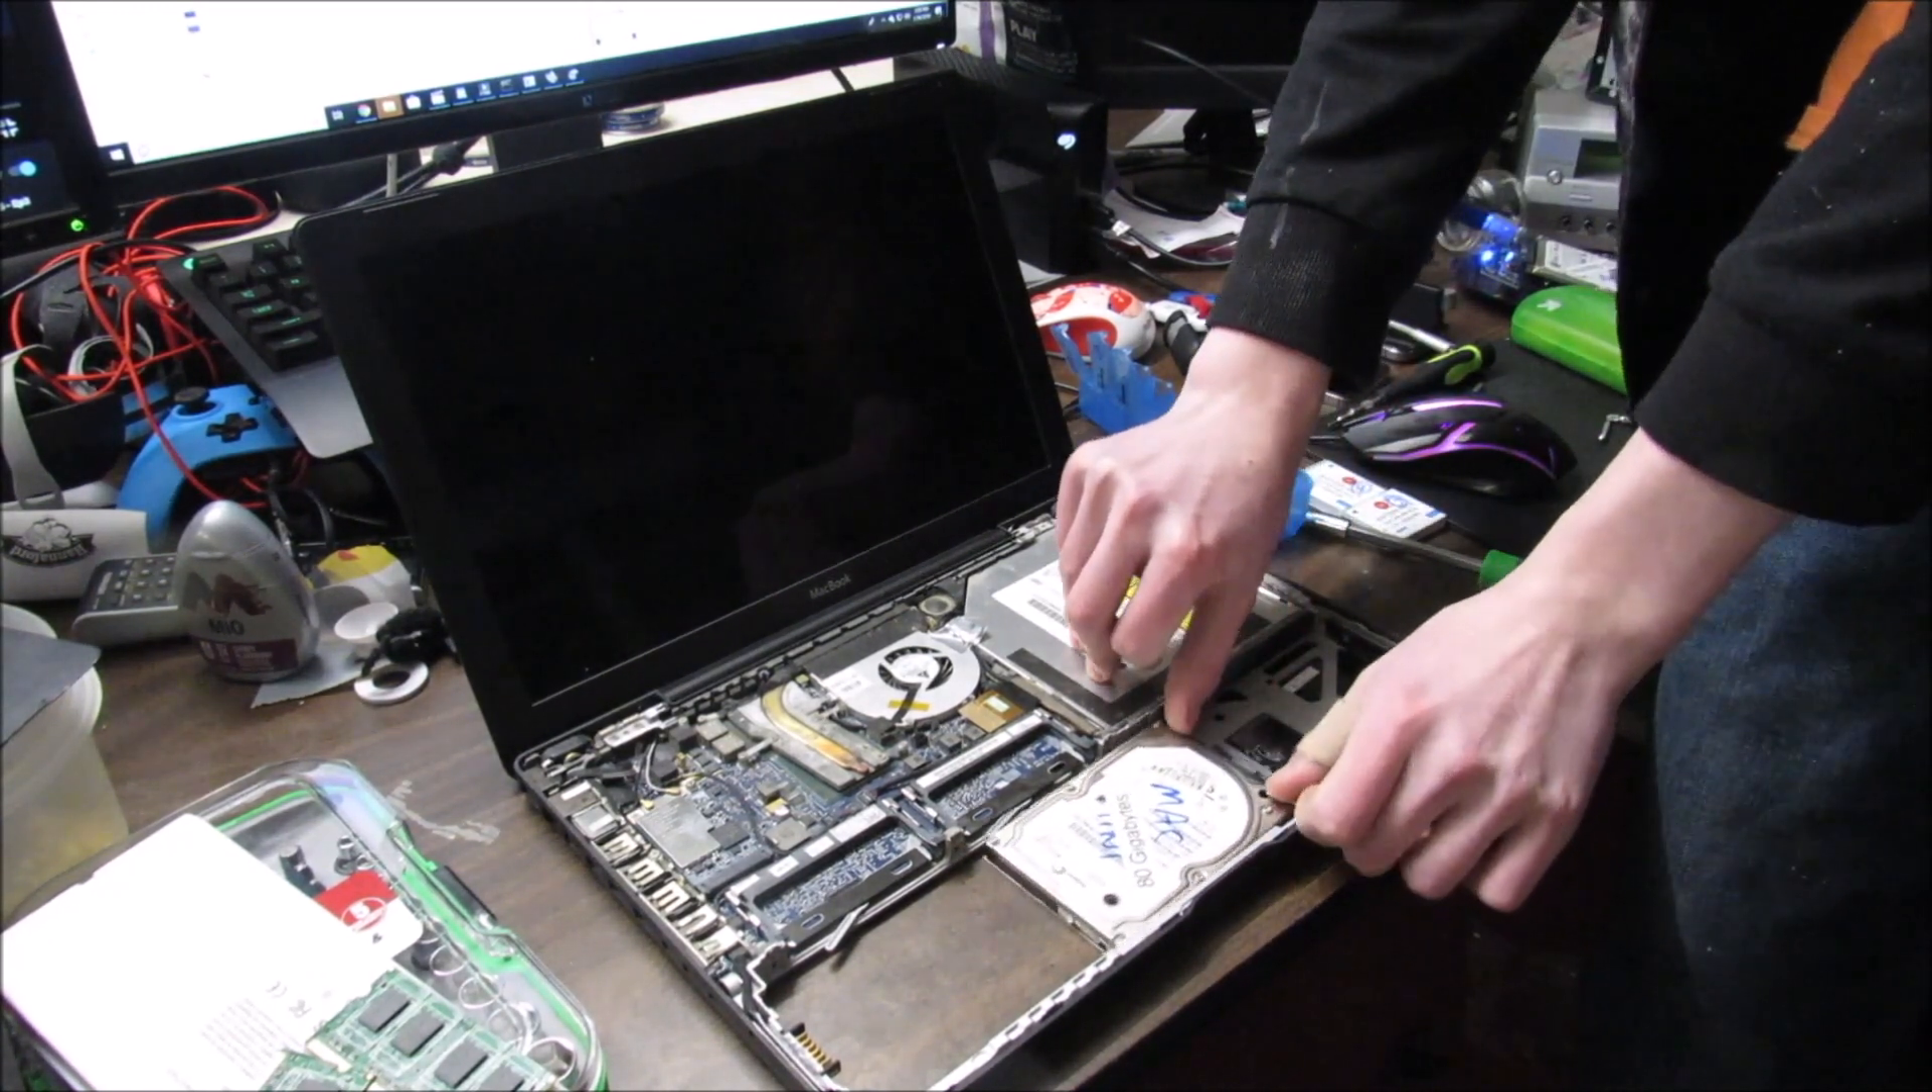Now that the keyboard is off, you can take this hard drive and just push on it slightly.